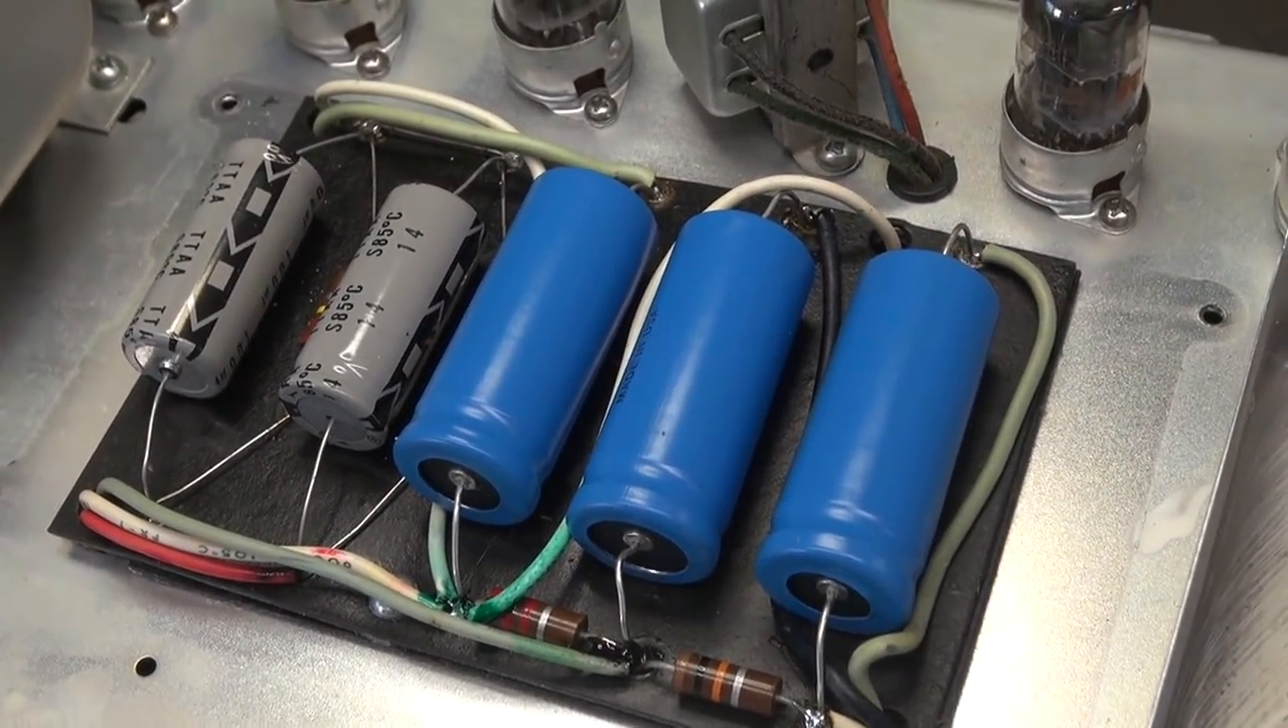So the cap cover is removed, and I was kind of surprised to see new caps.